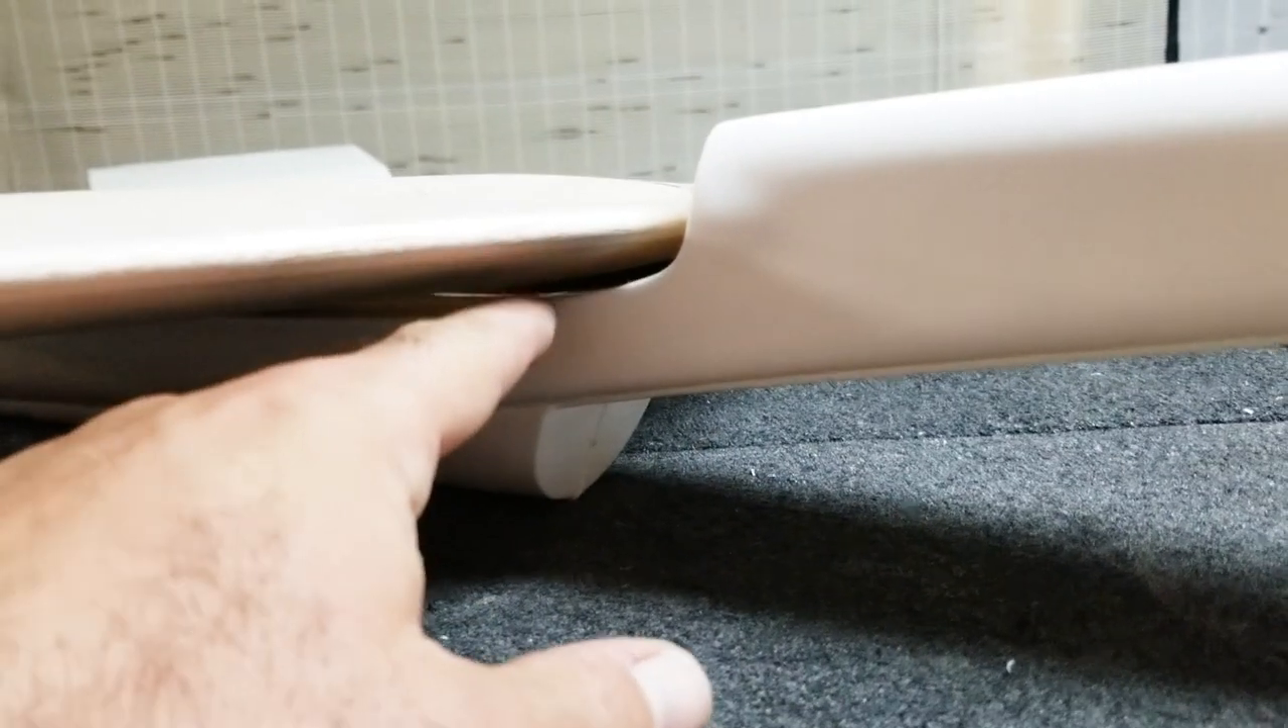I just glued that dowel in without even test fitting anything, and I put the wing on, and there's this massive gap.